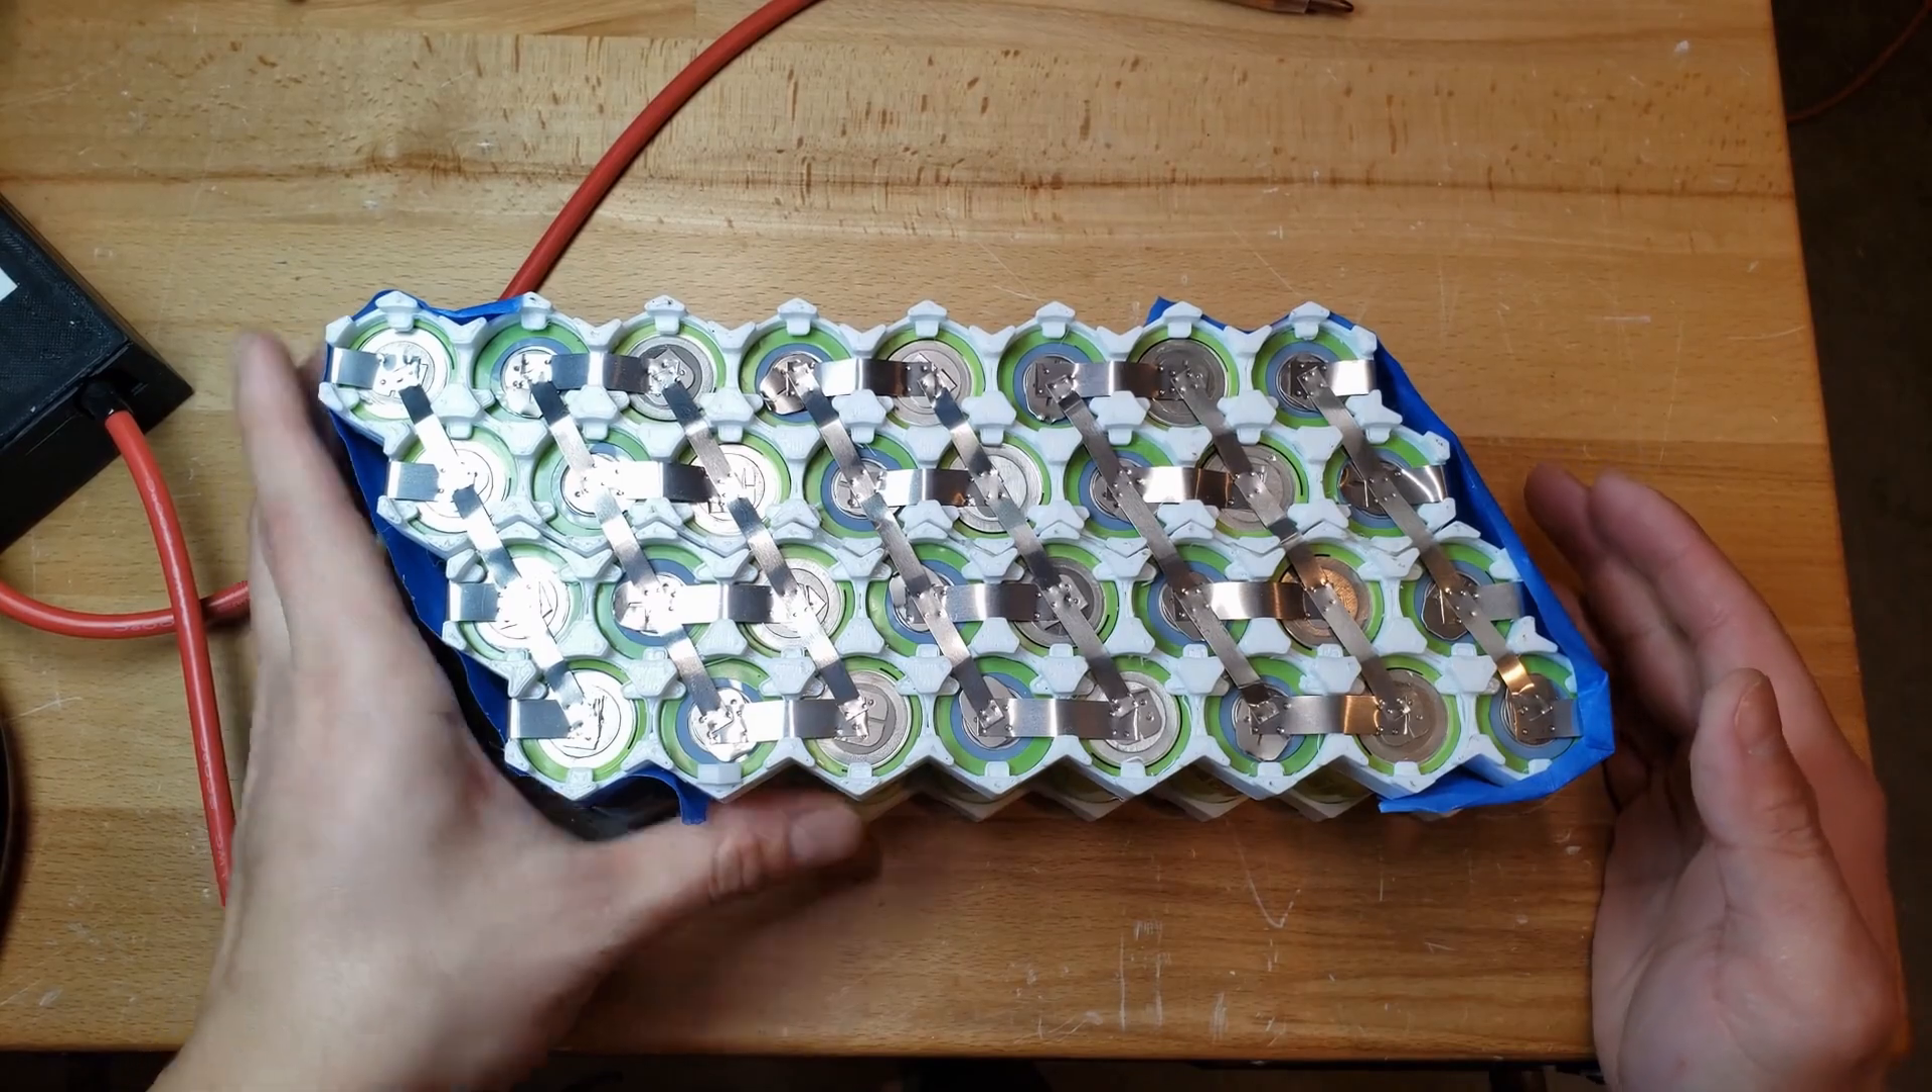The parallel connections are all done. You can see here.